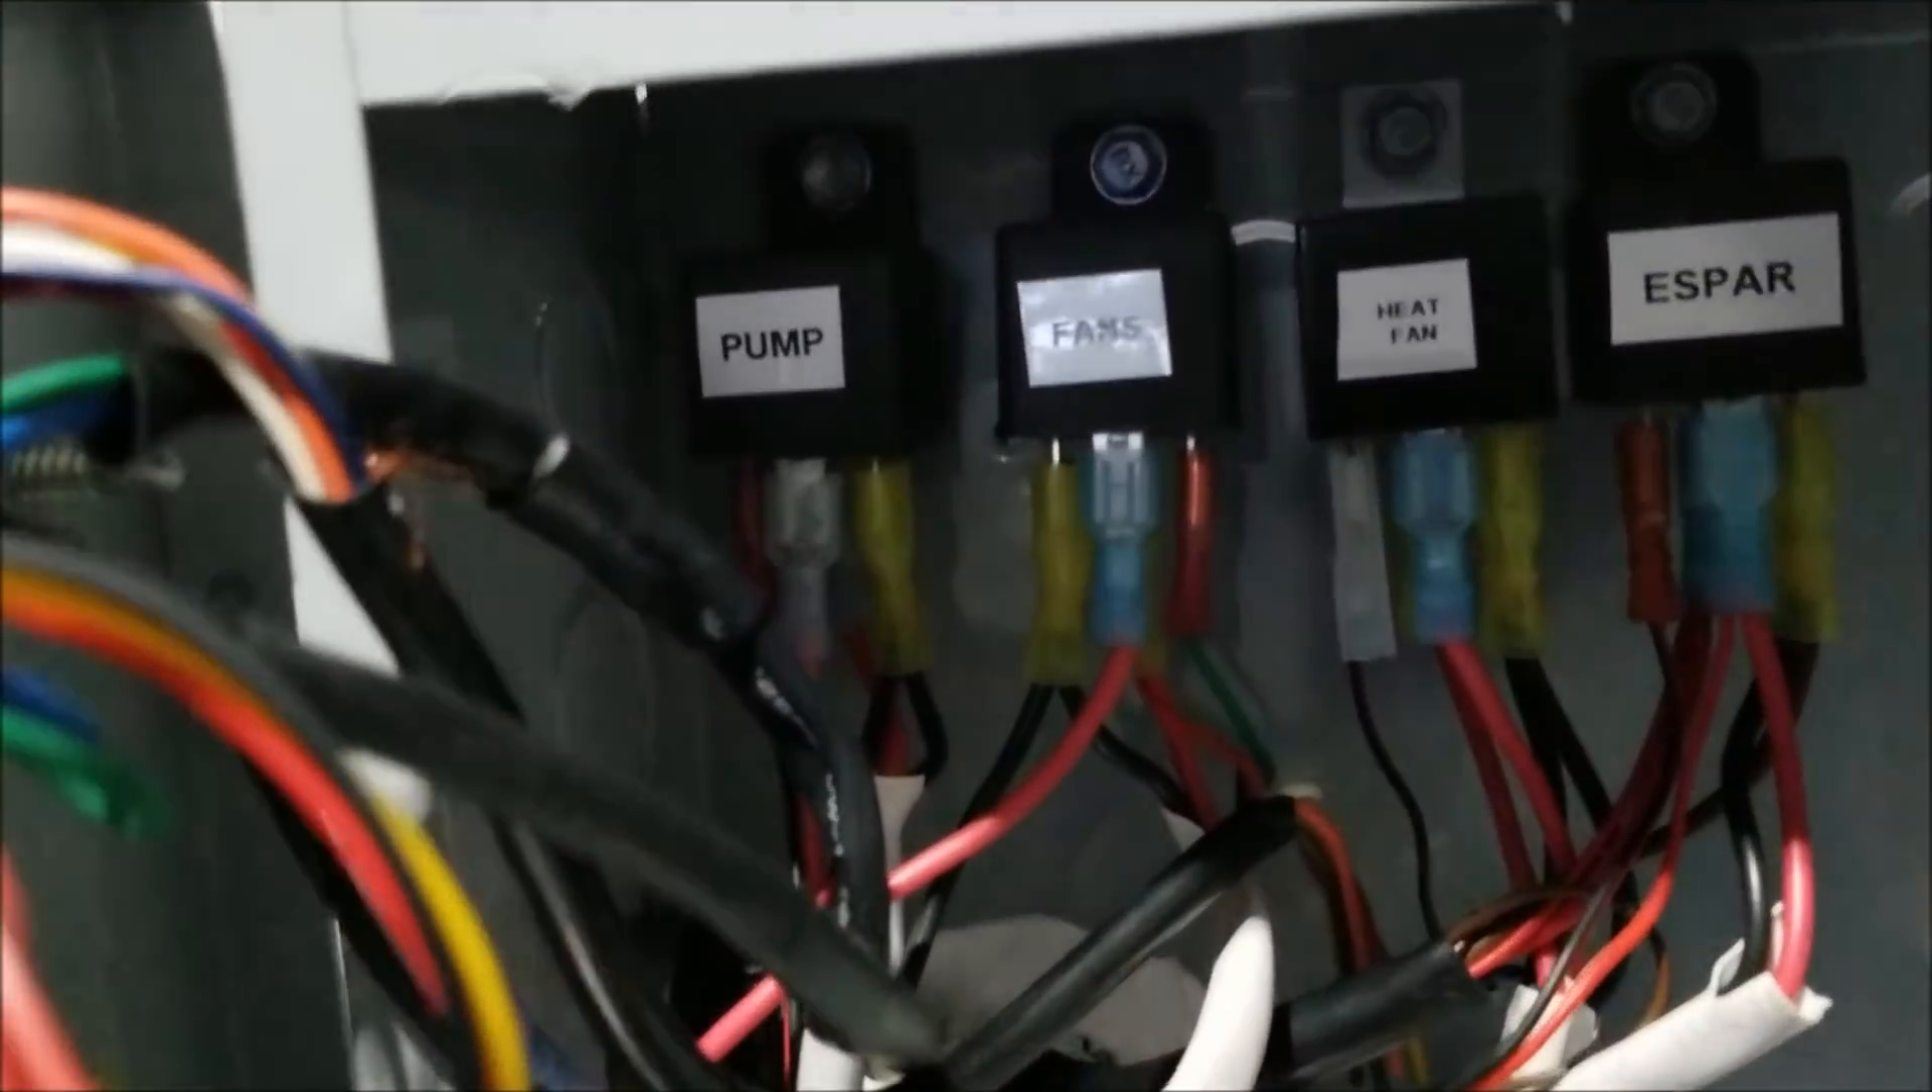All right I got the relay made up for the heater fan.